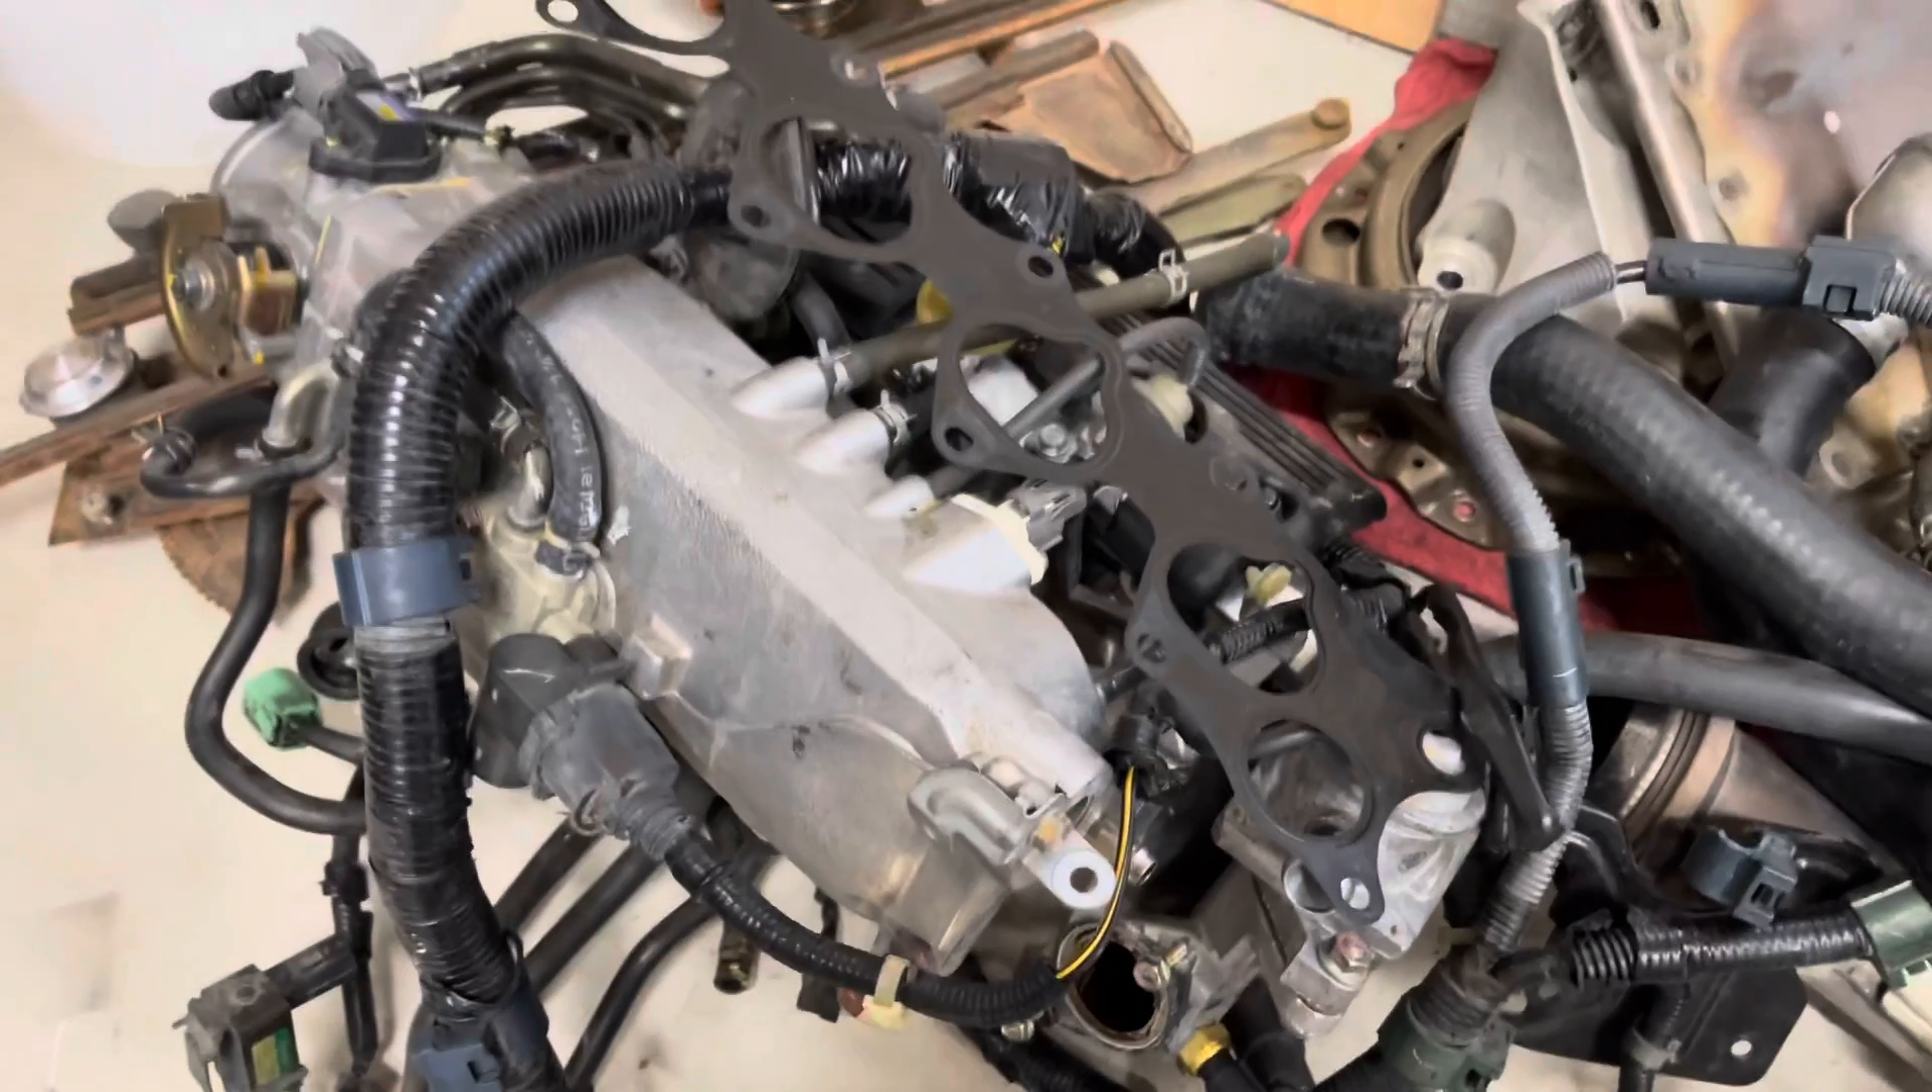Here's my stack of parts and as you can see i pretty much left the intake manifold complete with all the hose assemblies and everything else.